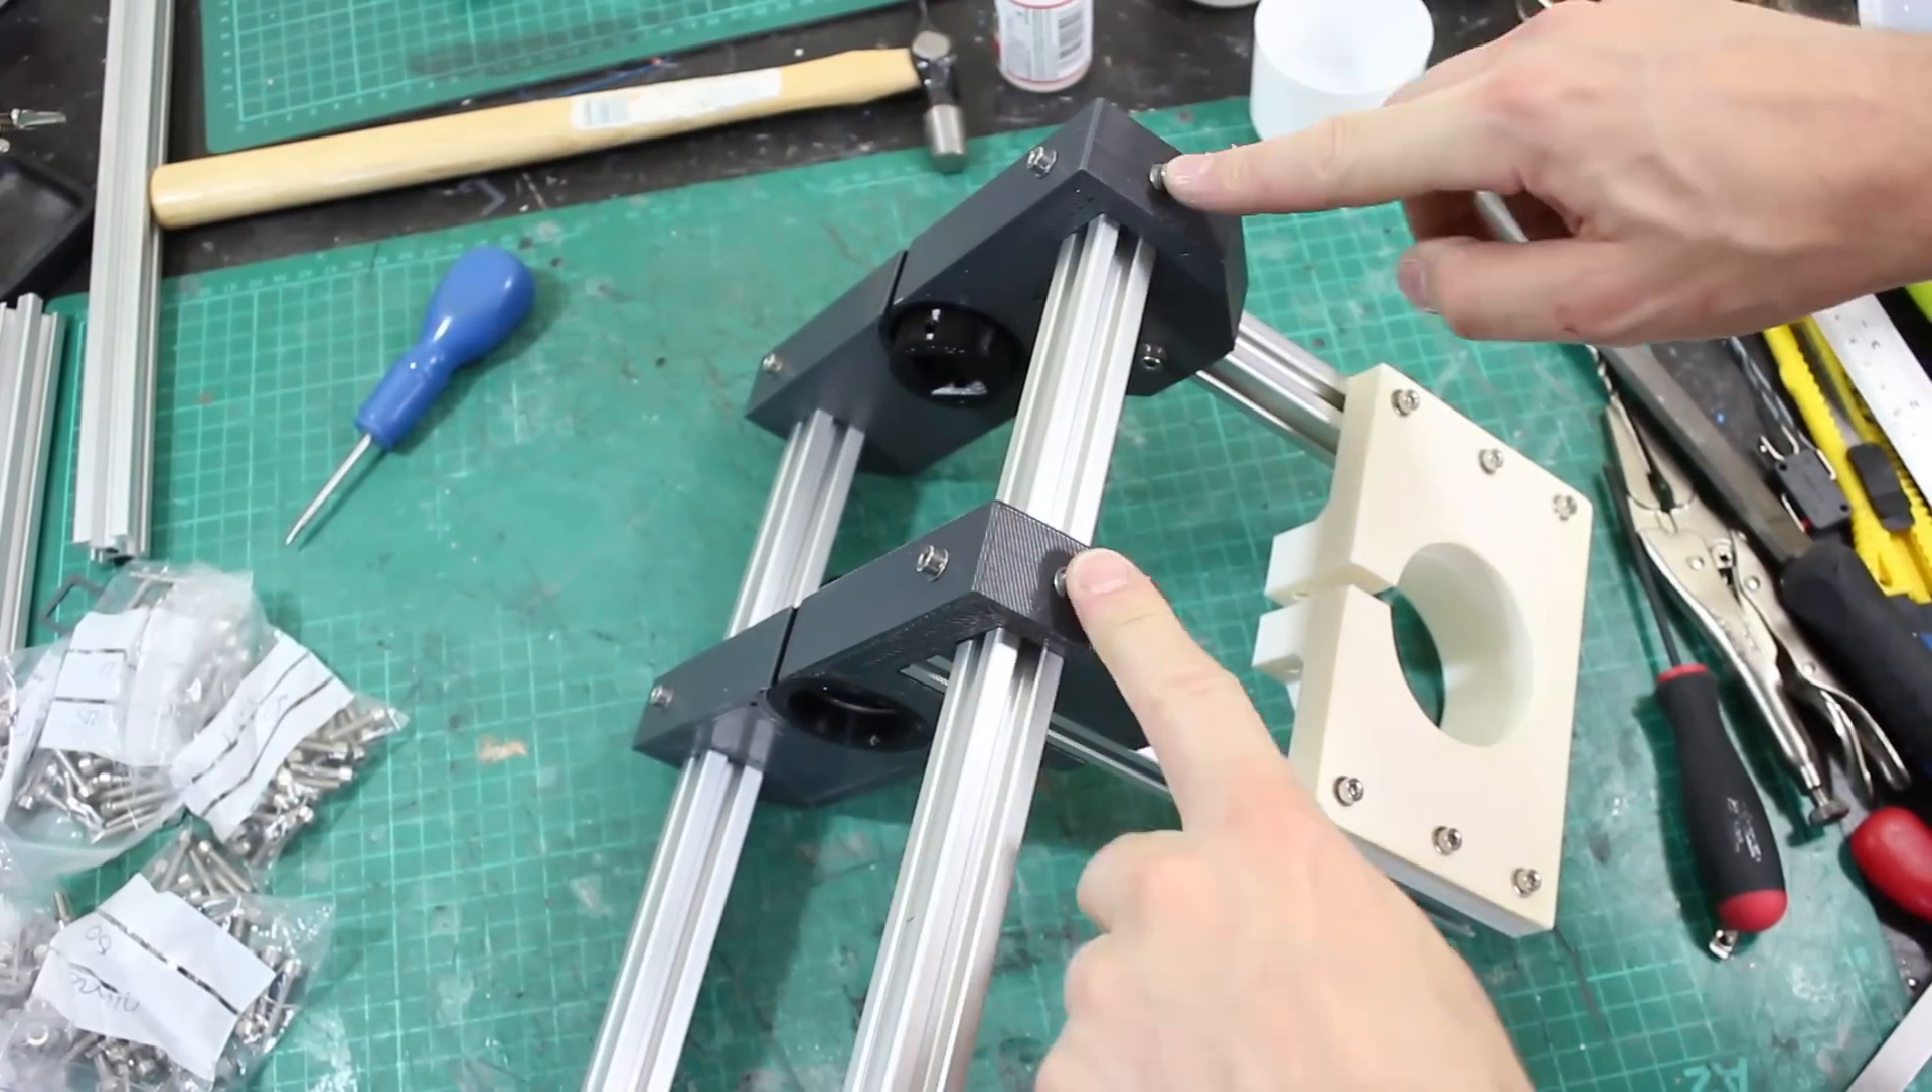We're getting there, so we've got our two main parallel links there.